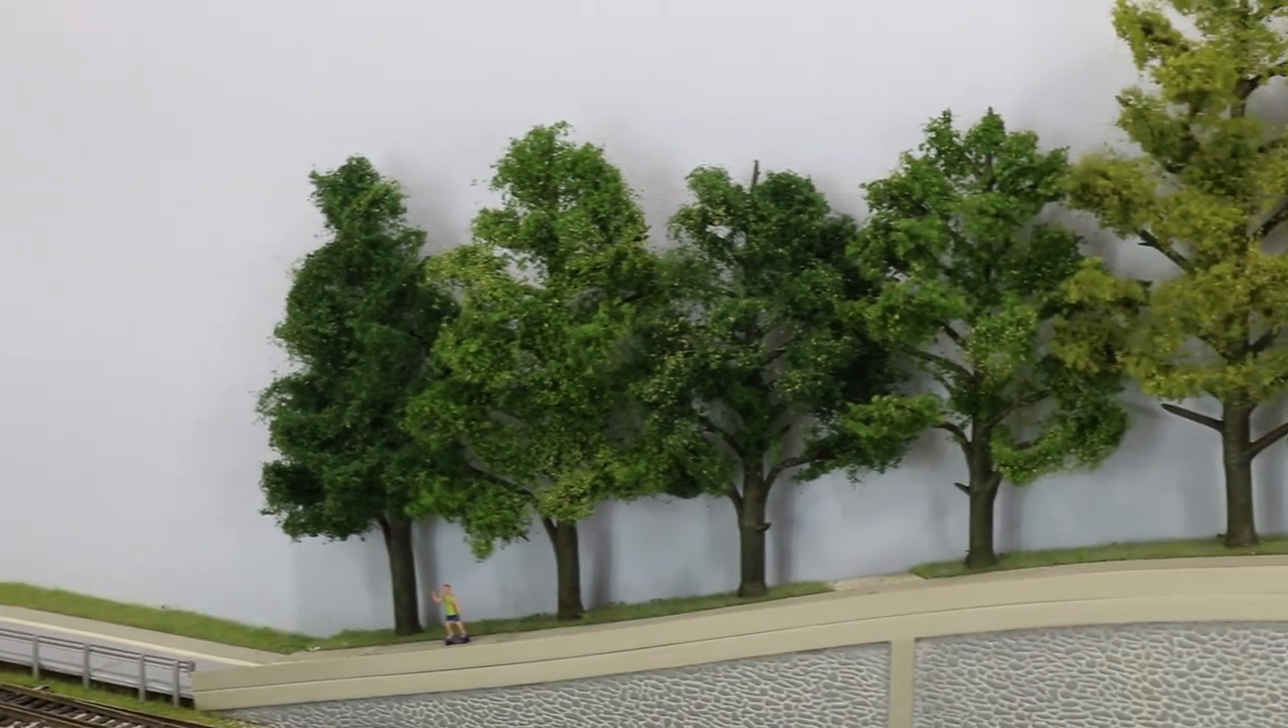We have finished the rest of the scene by adding the trees that you can see there.